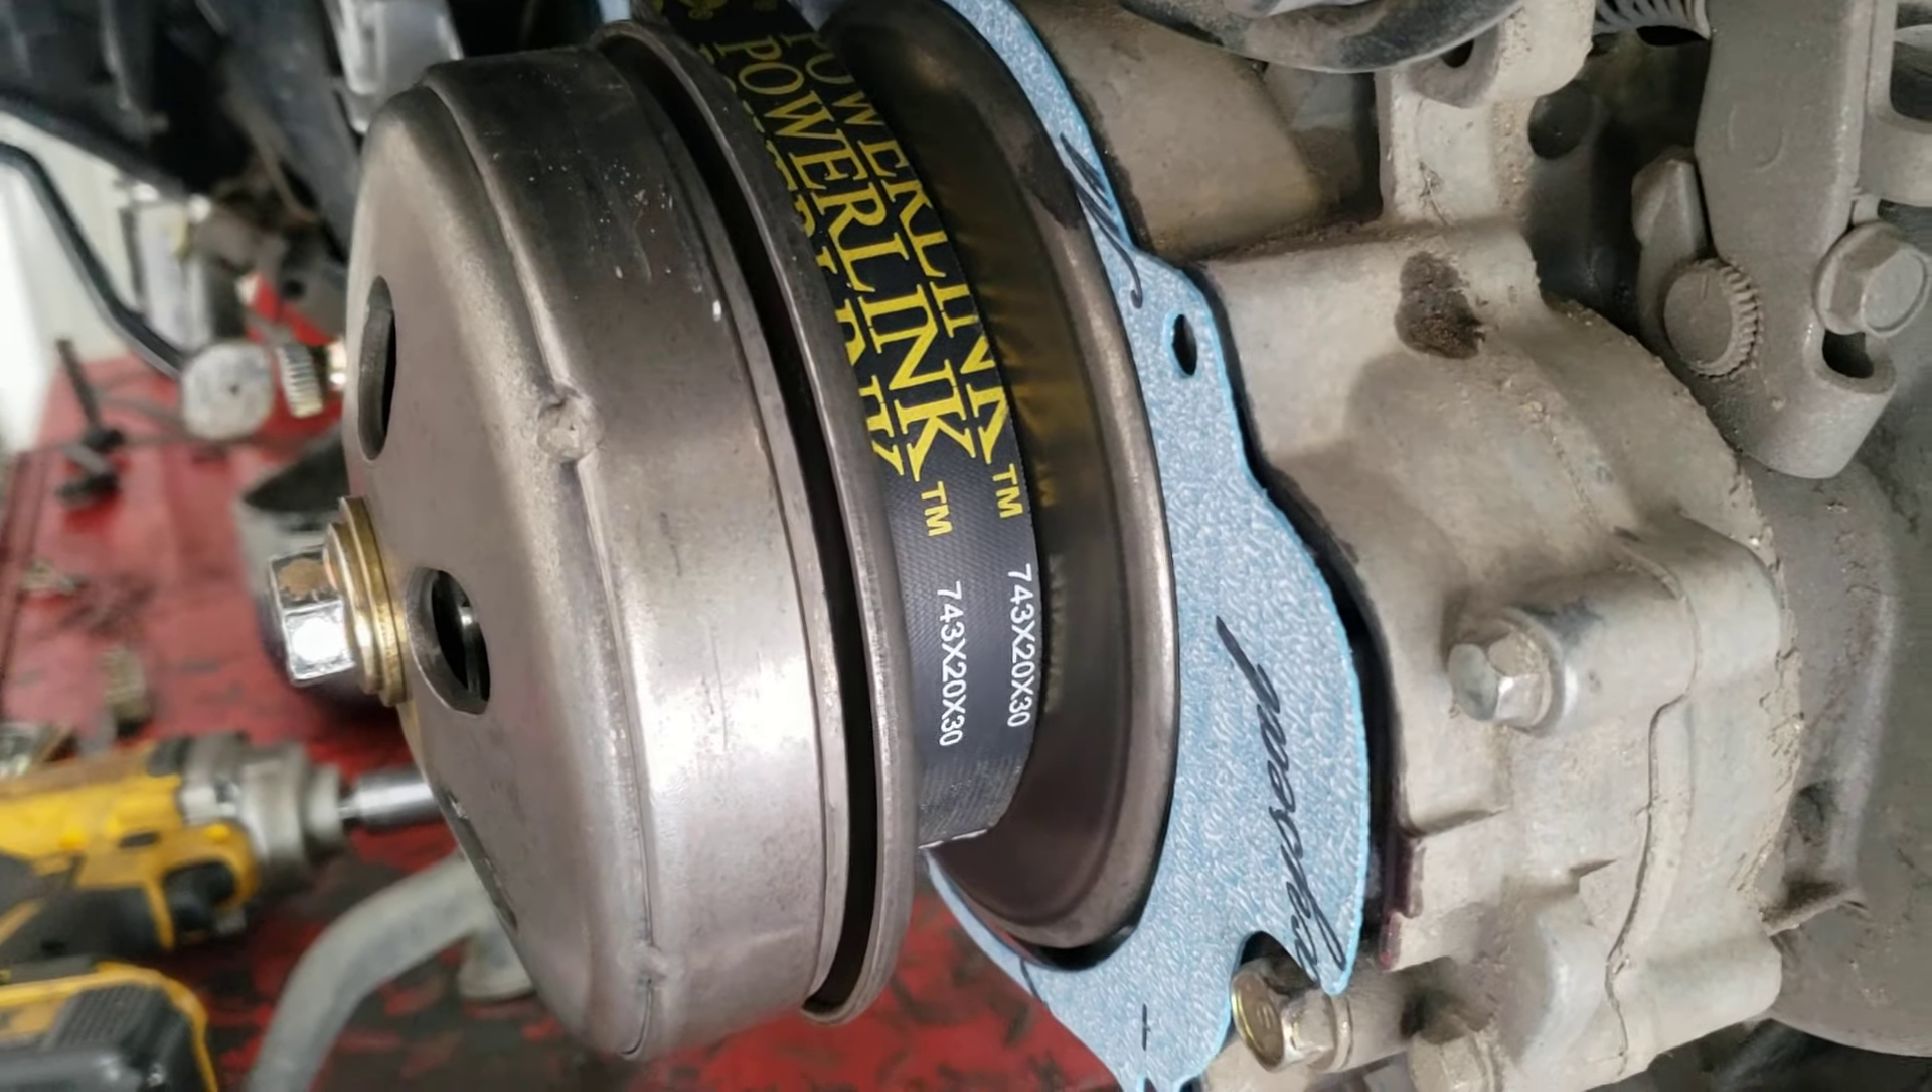Bueno aqui ya puse la correa de la scooter.